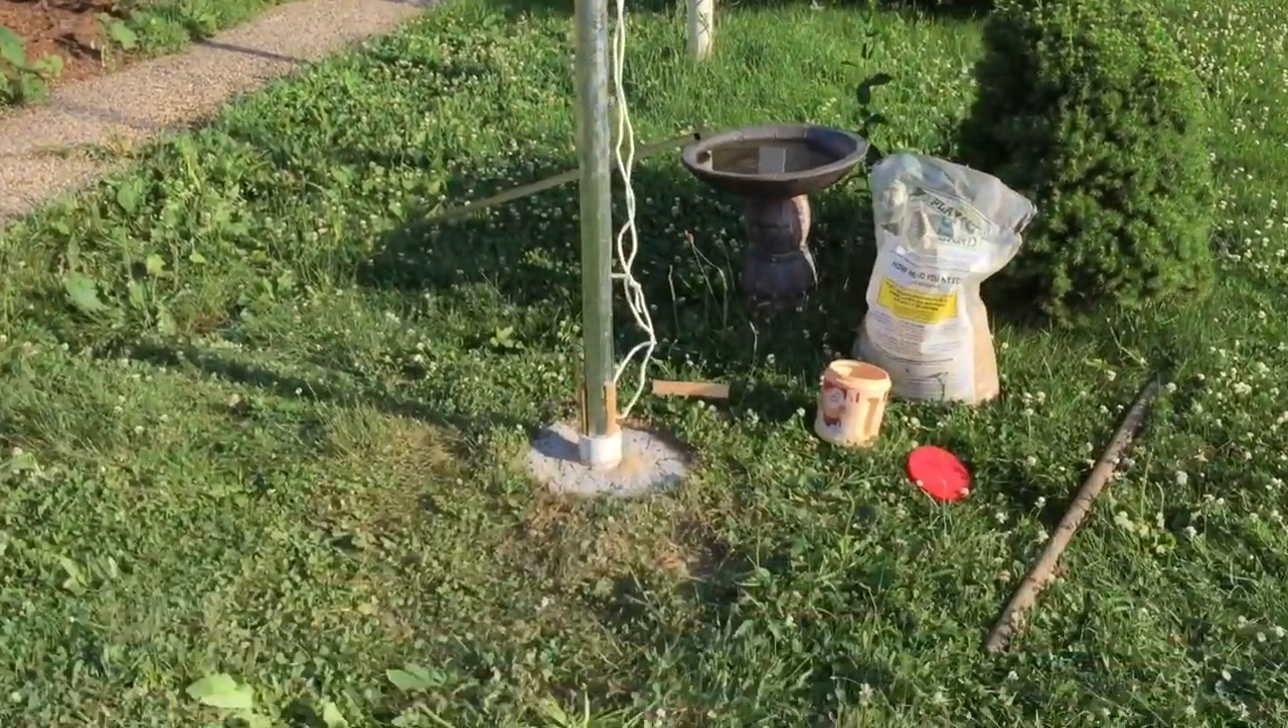We put the initial pole in, looking good.